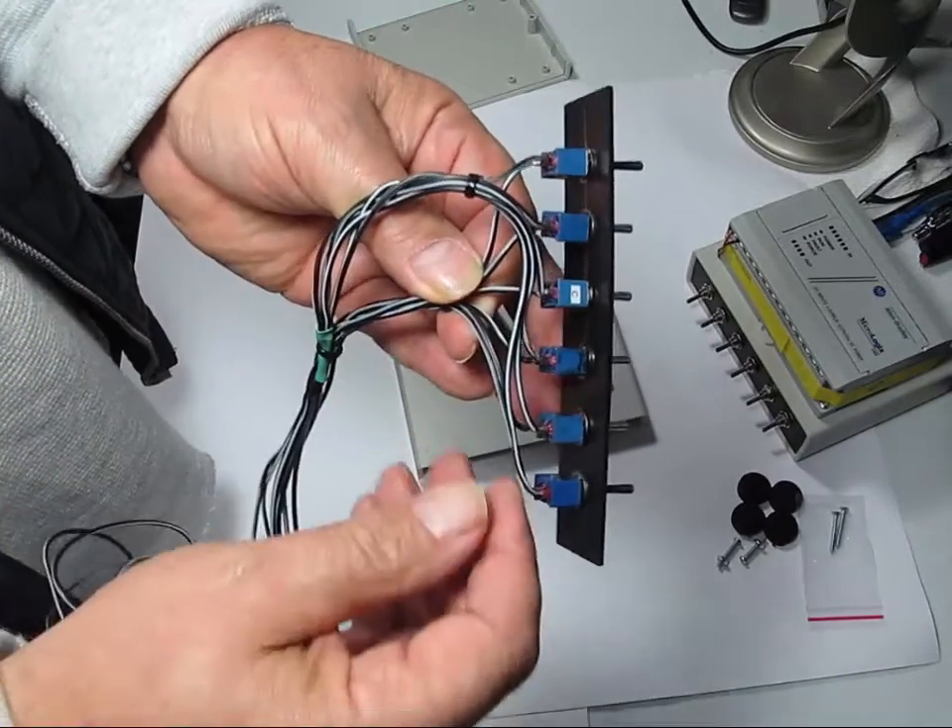The conductors on this side of the switch have all been bunched together right here.